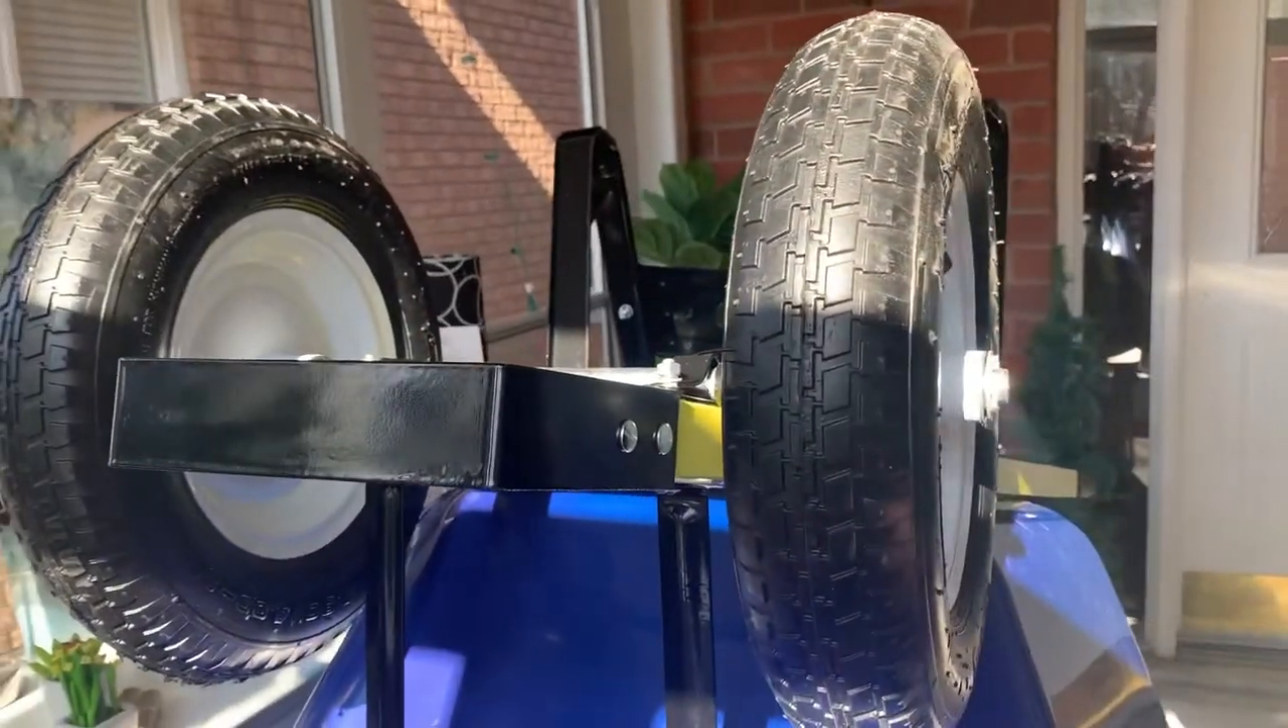In this phase, what we've done, in this stage, we put both pneumatic tires on.